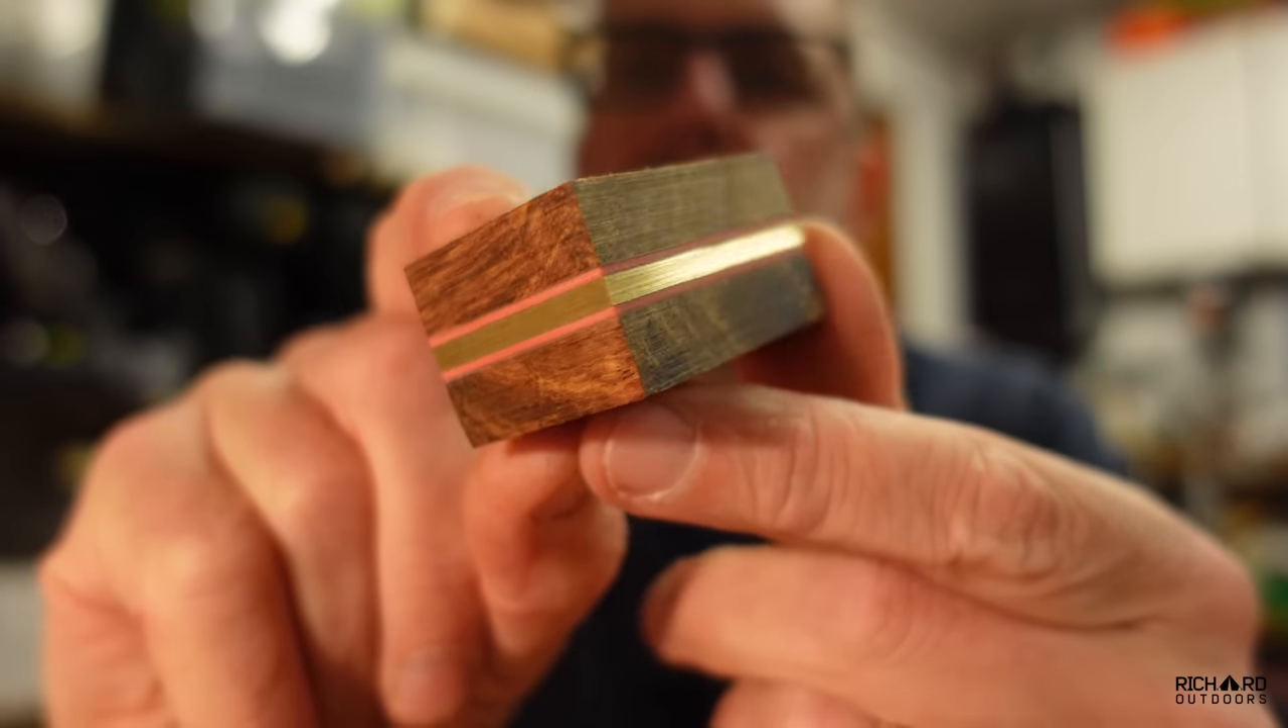I've got the red liners in that were already there from the handle that I made but I've sandwiched in a piece of brass and I've just squared off the edges.